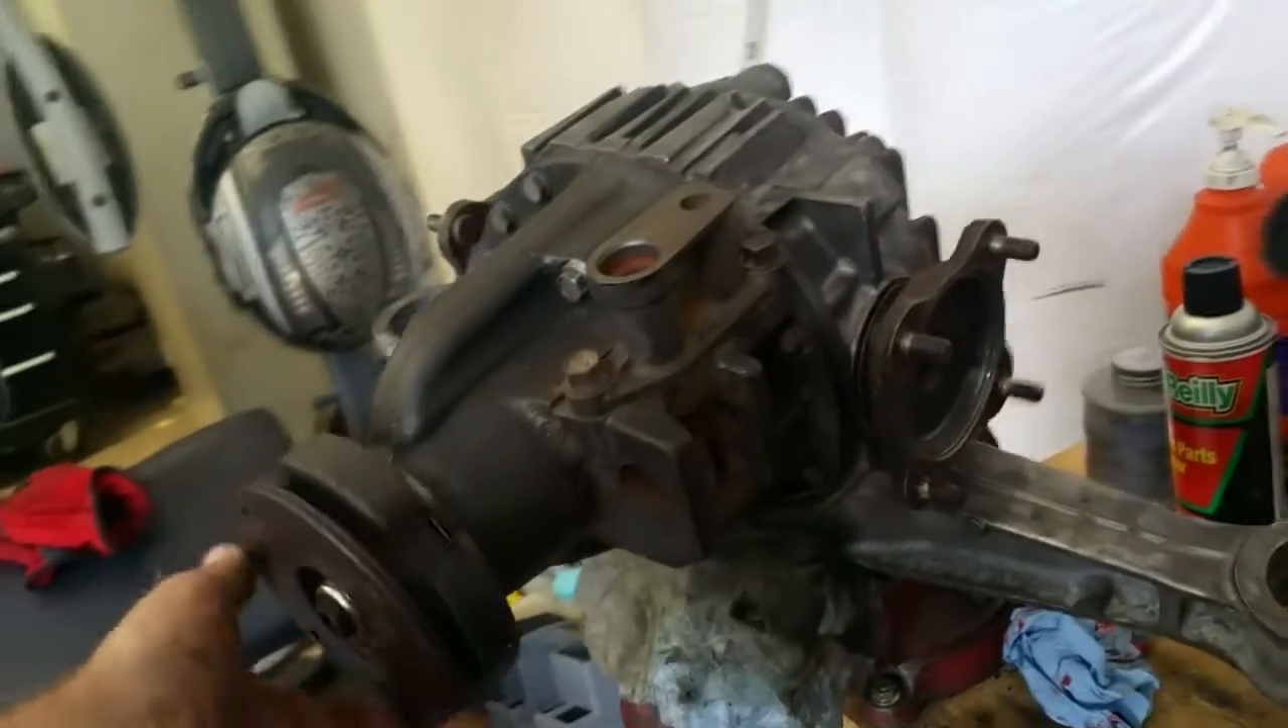So here's the diff put together and complete.